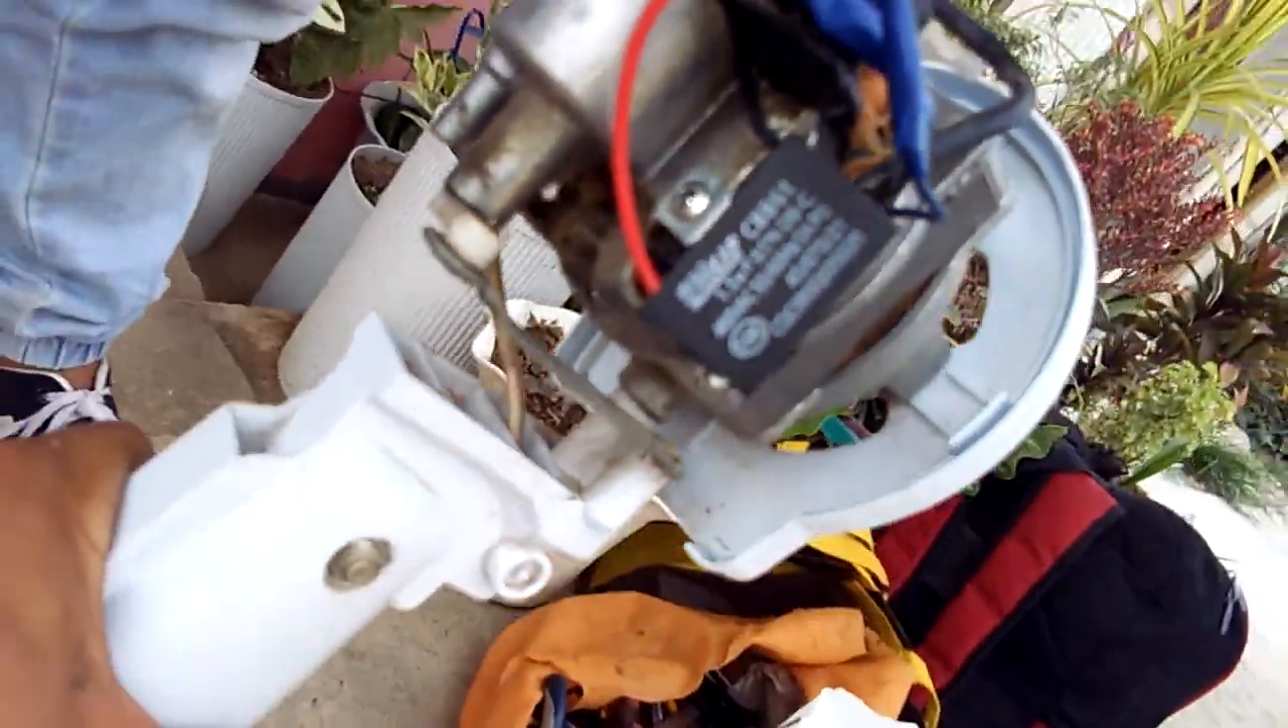Nalagay na po ni prince na maayos yung kapasitor.